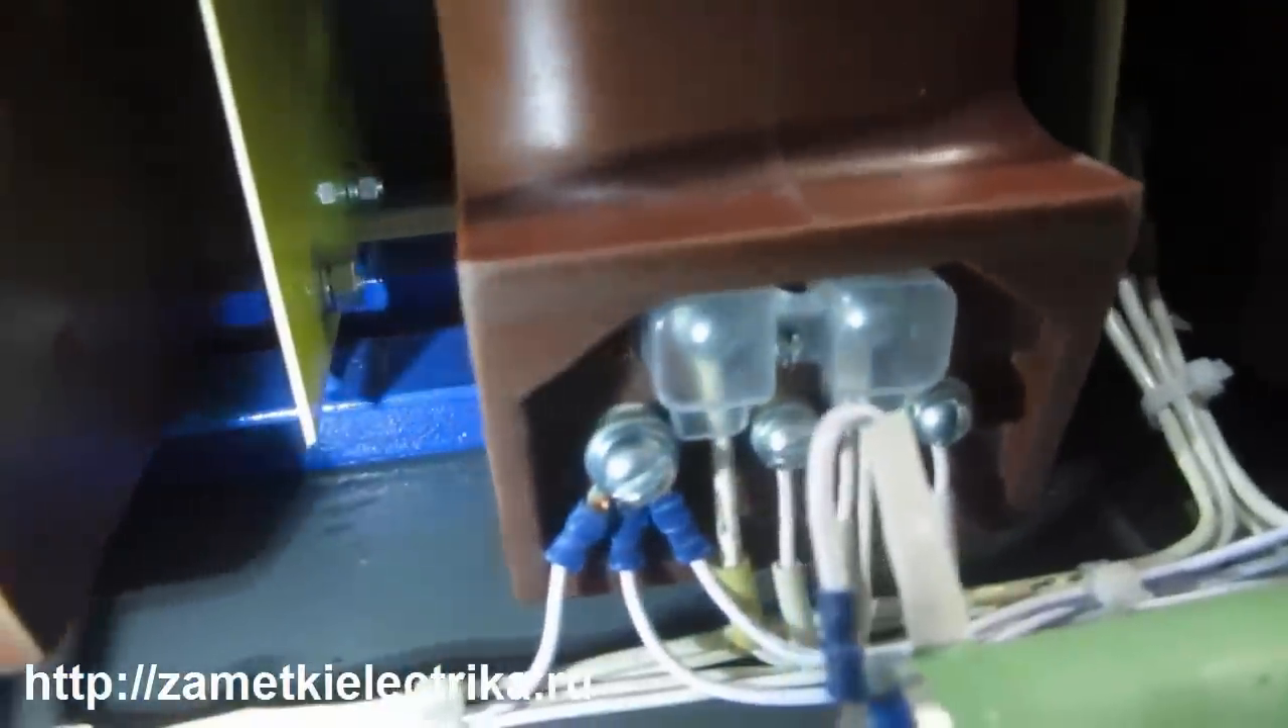Я установил Крышки Для Опломбировки Для дальнейшей Опломбировки.